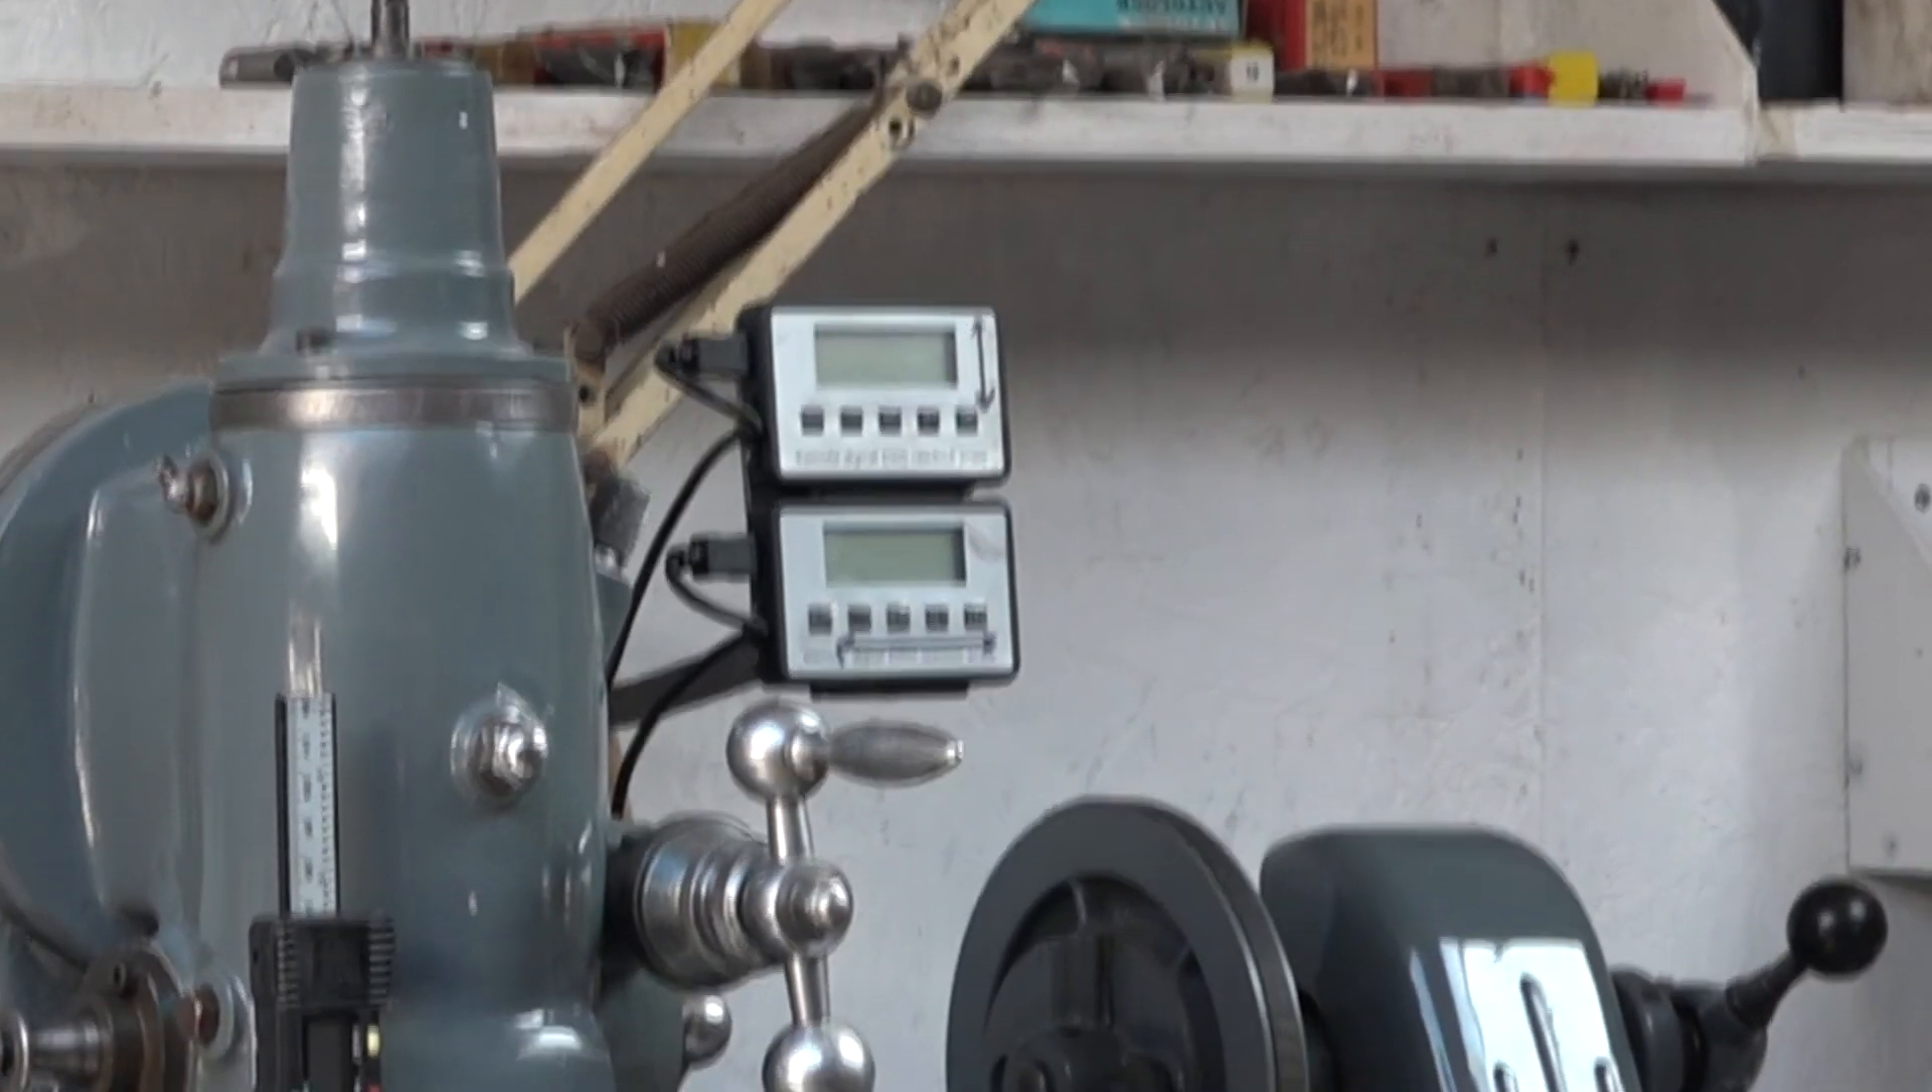I fitted those two readouts to a bracket that I screwed to the back wall I clipped all the cables back.